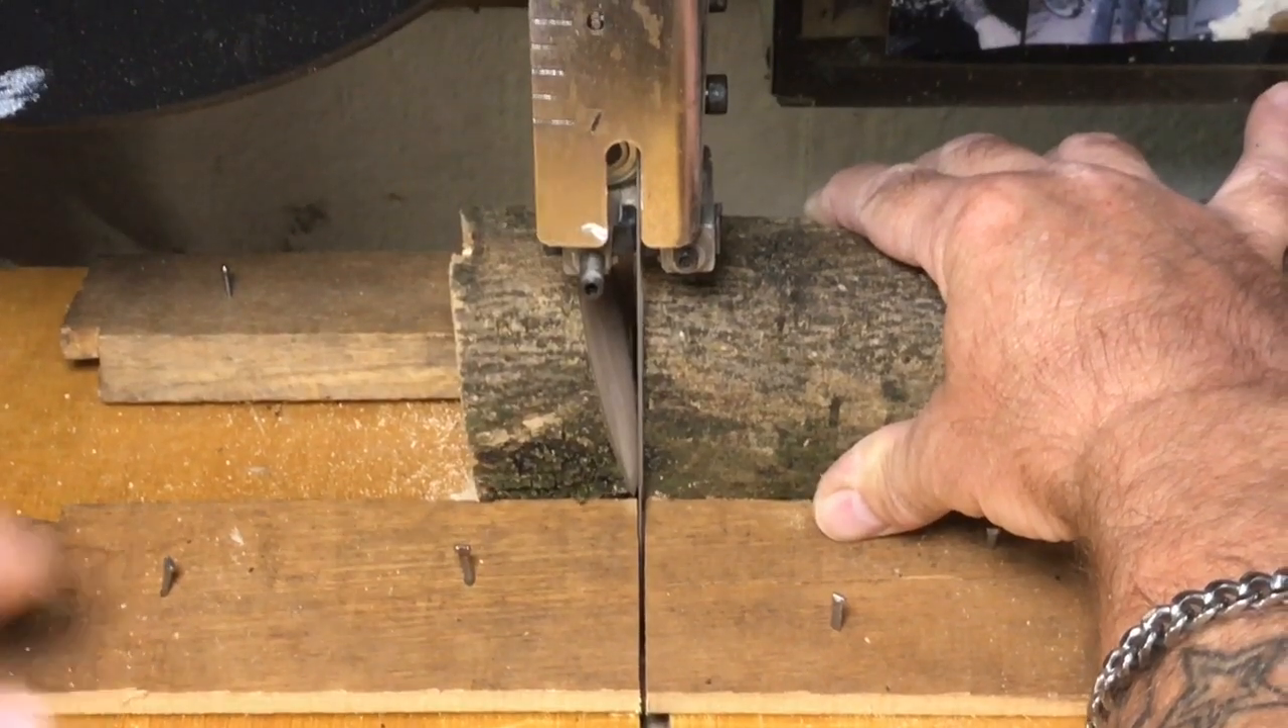On here on the bandsaw I've just got an old bit of wood here and I've just nailed some pieces across there just to hold the log so the log doesn't spin when we're cutting through on the blade.